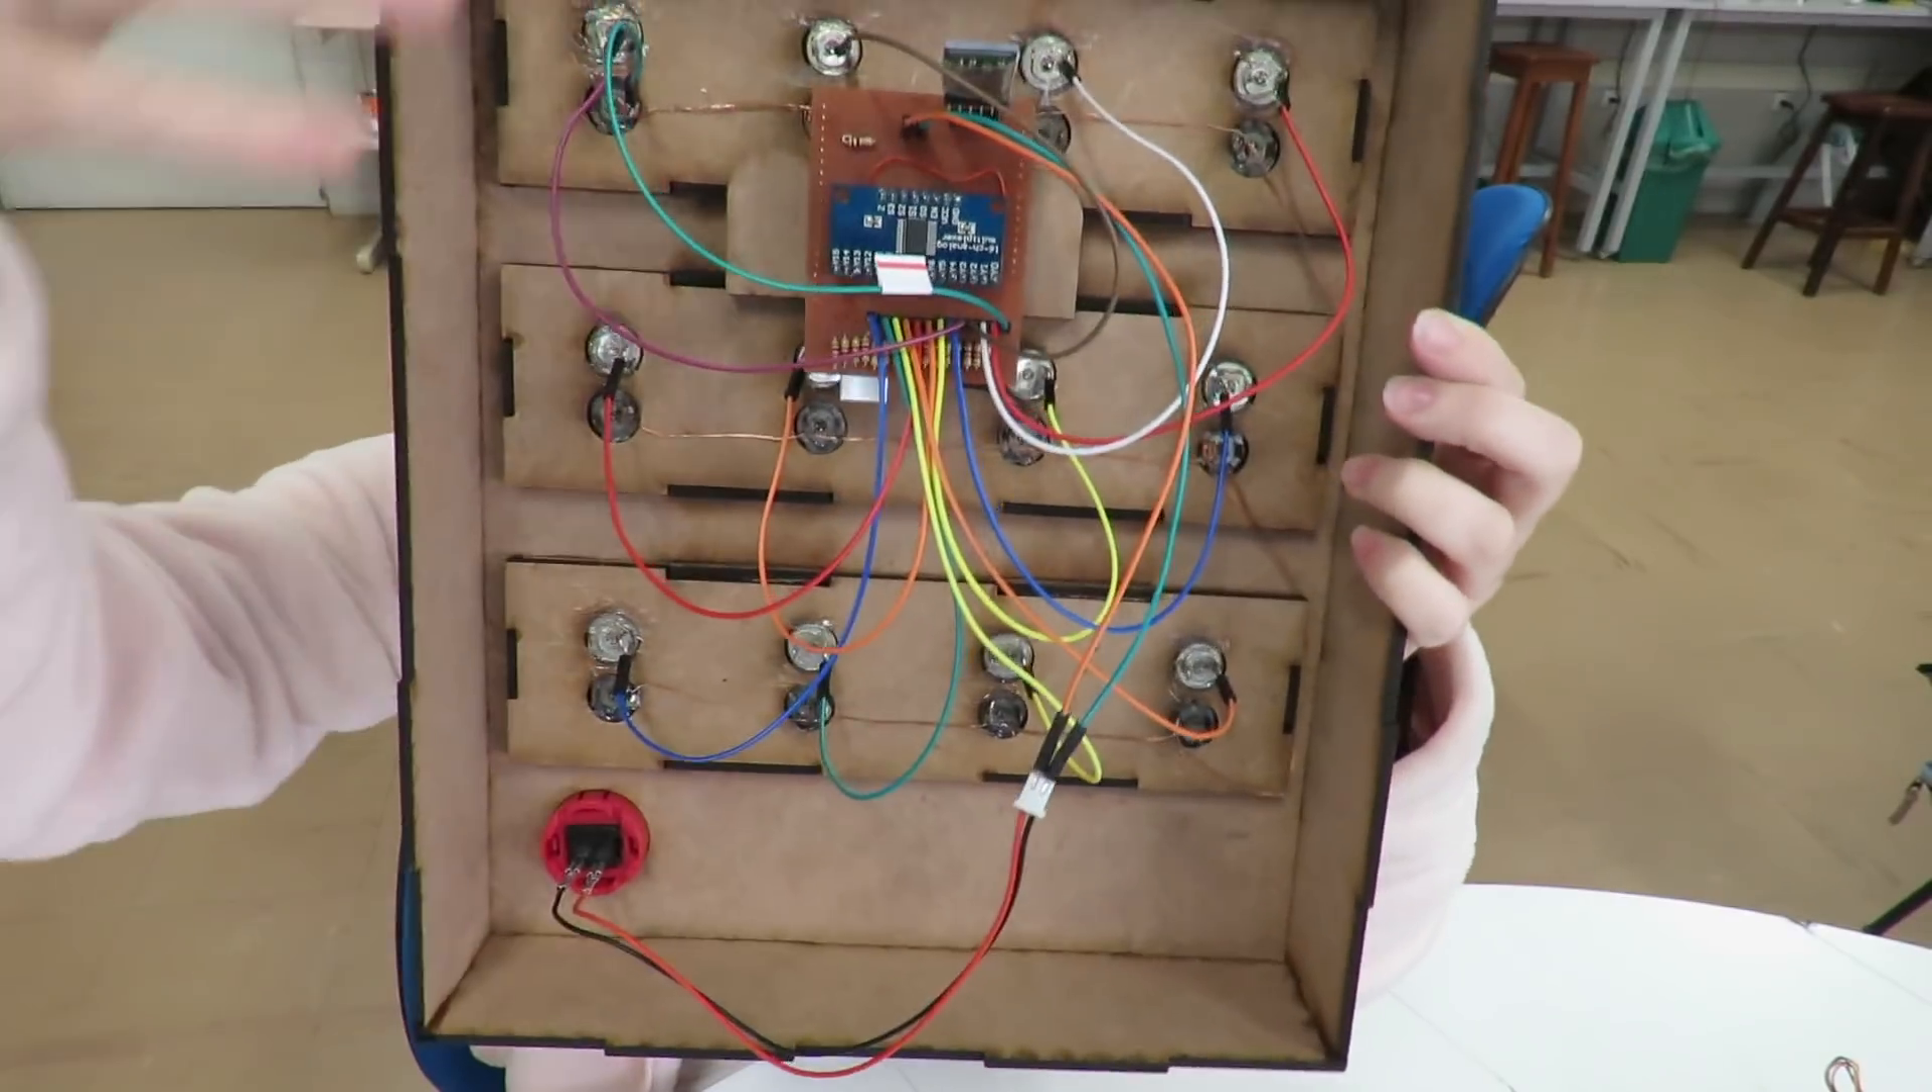Ó, vocês podem ver que a plaquinha está aqui atrás. Já está montada.